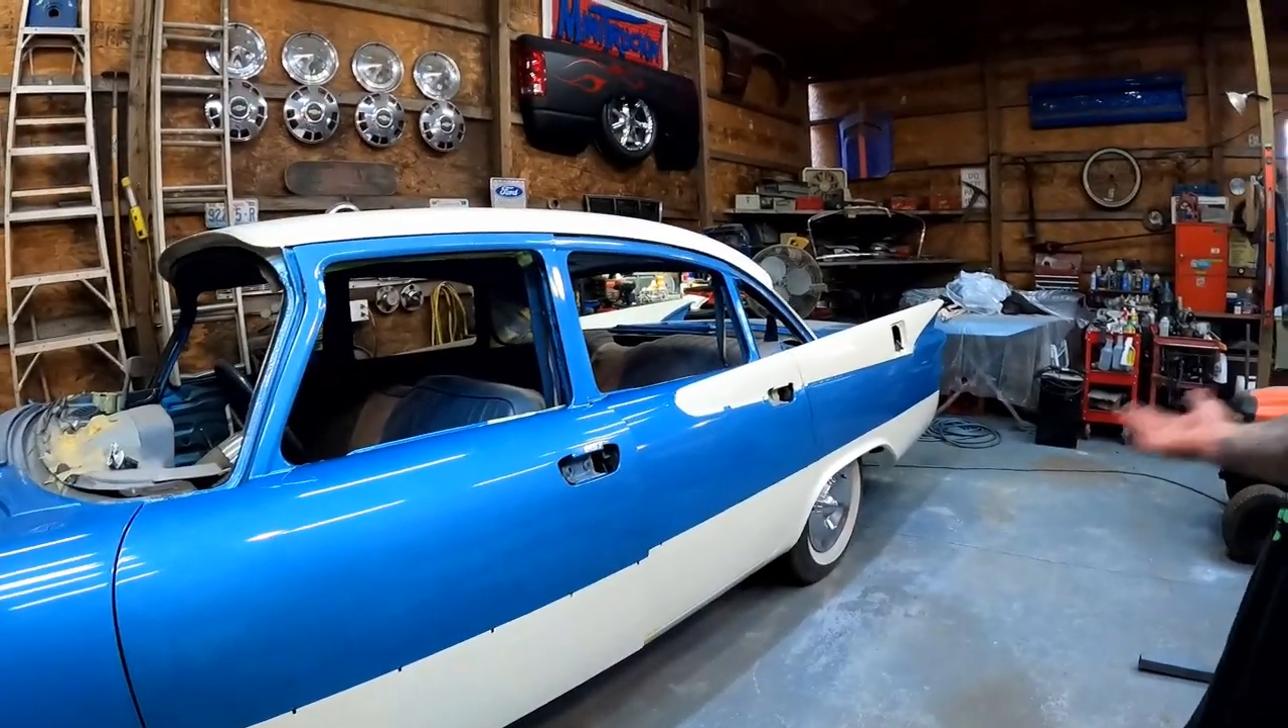Look at that stand back and look y 'all we've got all the panels on the side of the car finally.